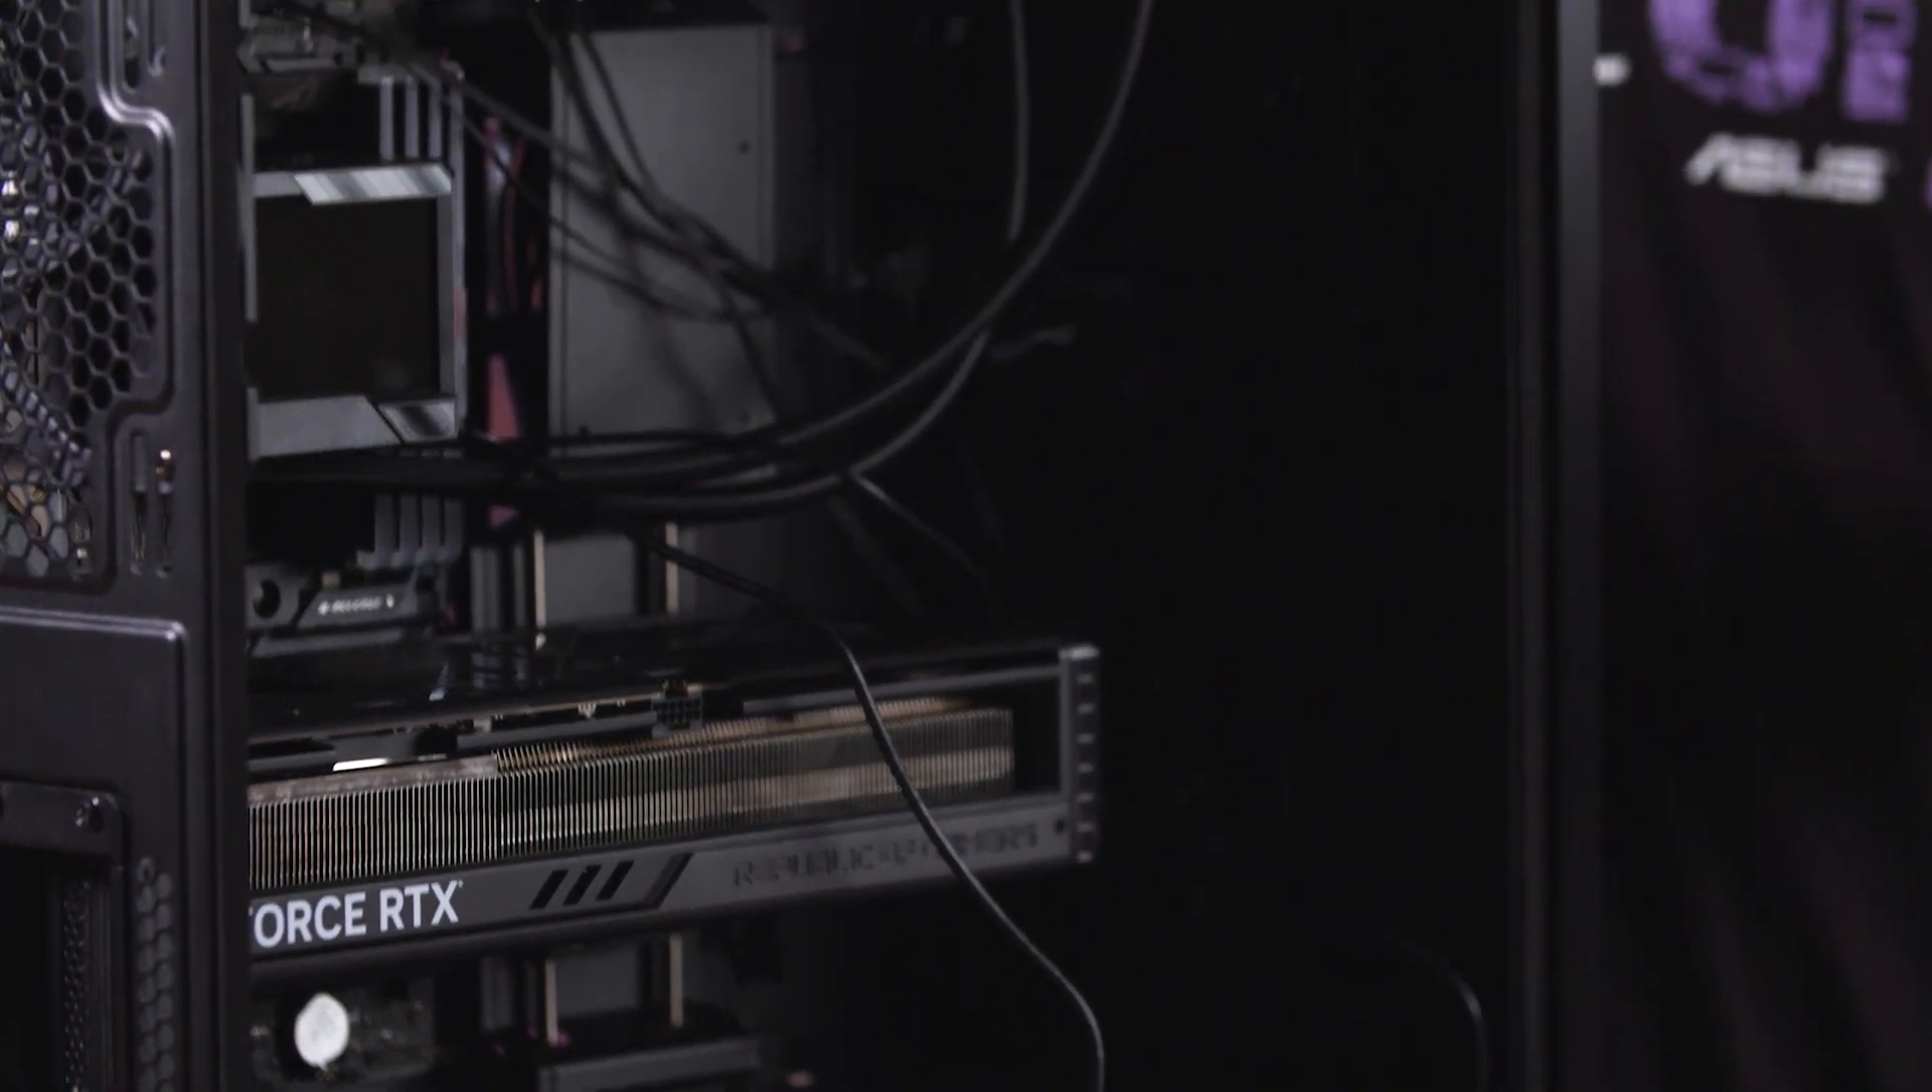So we can see we've got our graphics card installed.